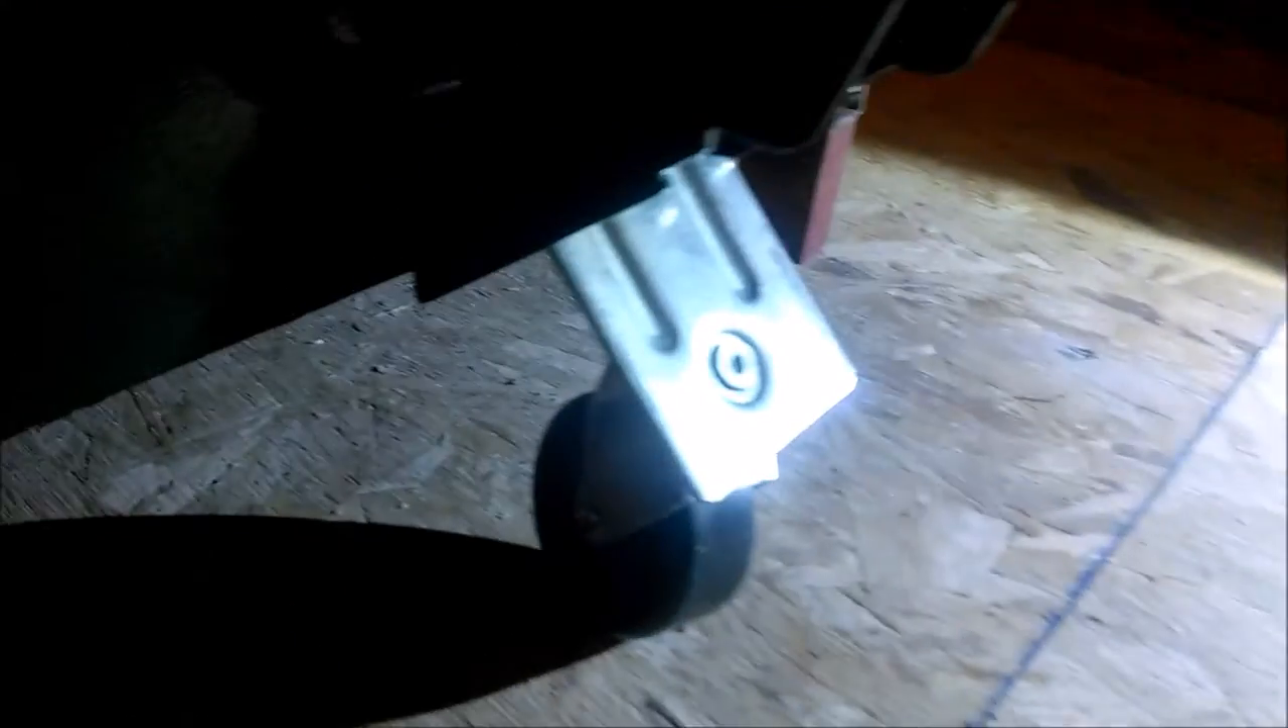So now I've got the wheel on for the mobile base, and then I'll push it down, or let it come up.